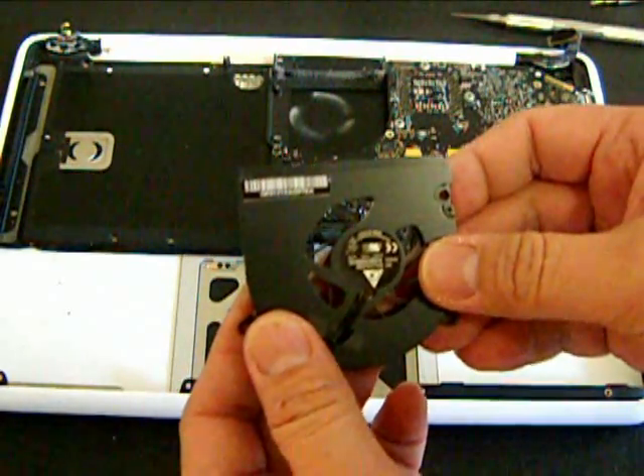So I just removed the fan.